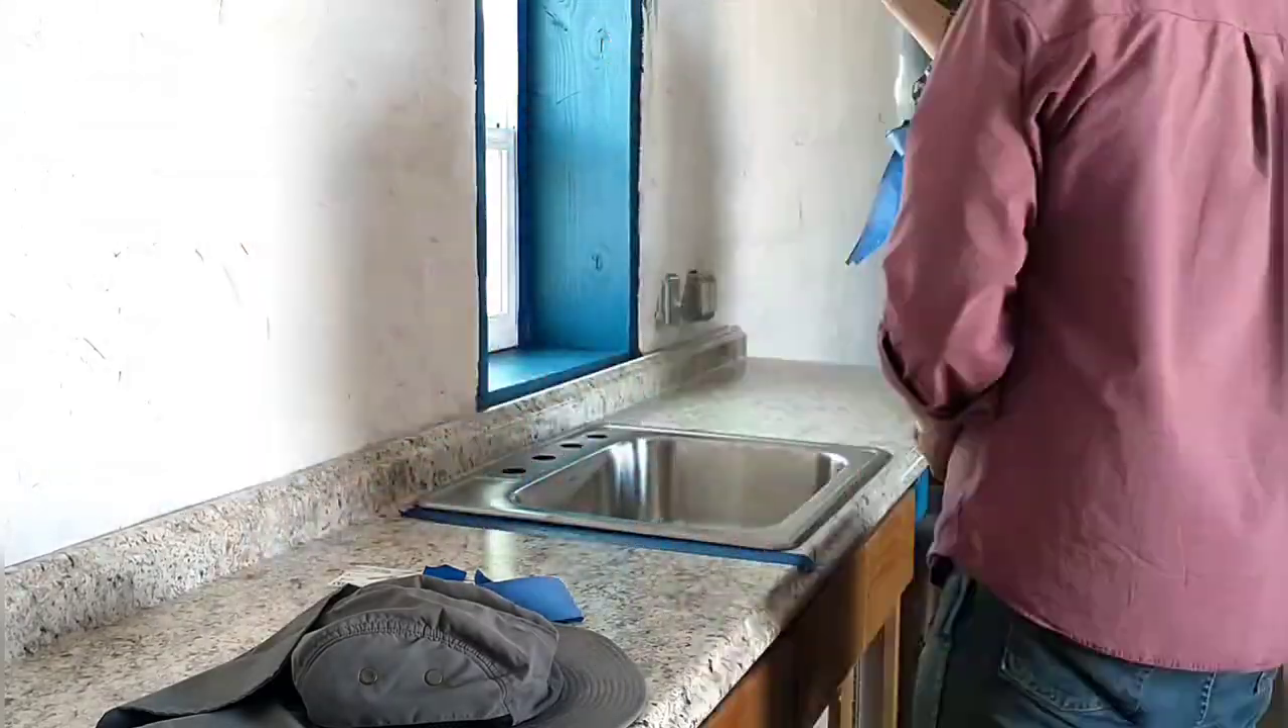Next, we set the sink in place and I'm getting ready to go ahead and put silicone around the edge and put it in permanently.